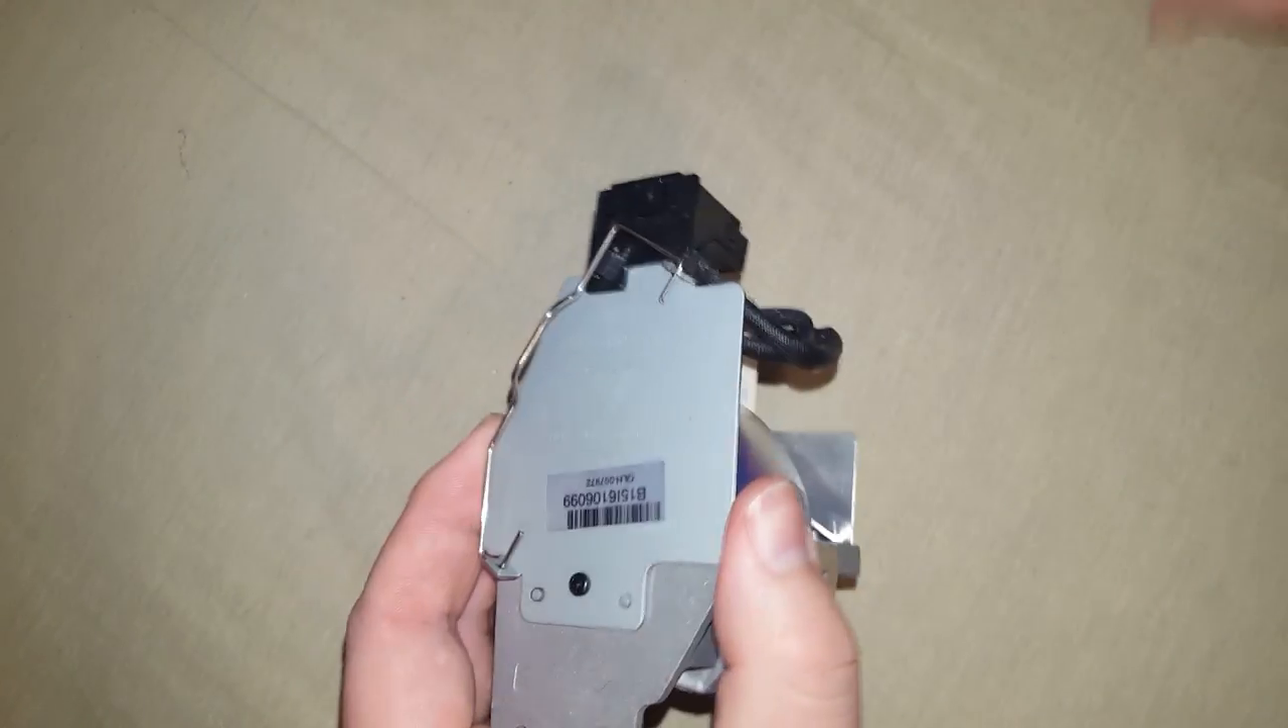And there's our housing back together. Now our lamp is pretty much reconstructed.